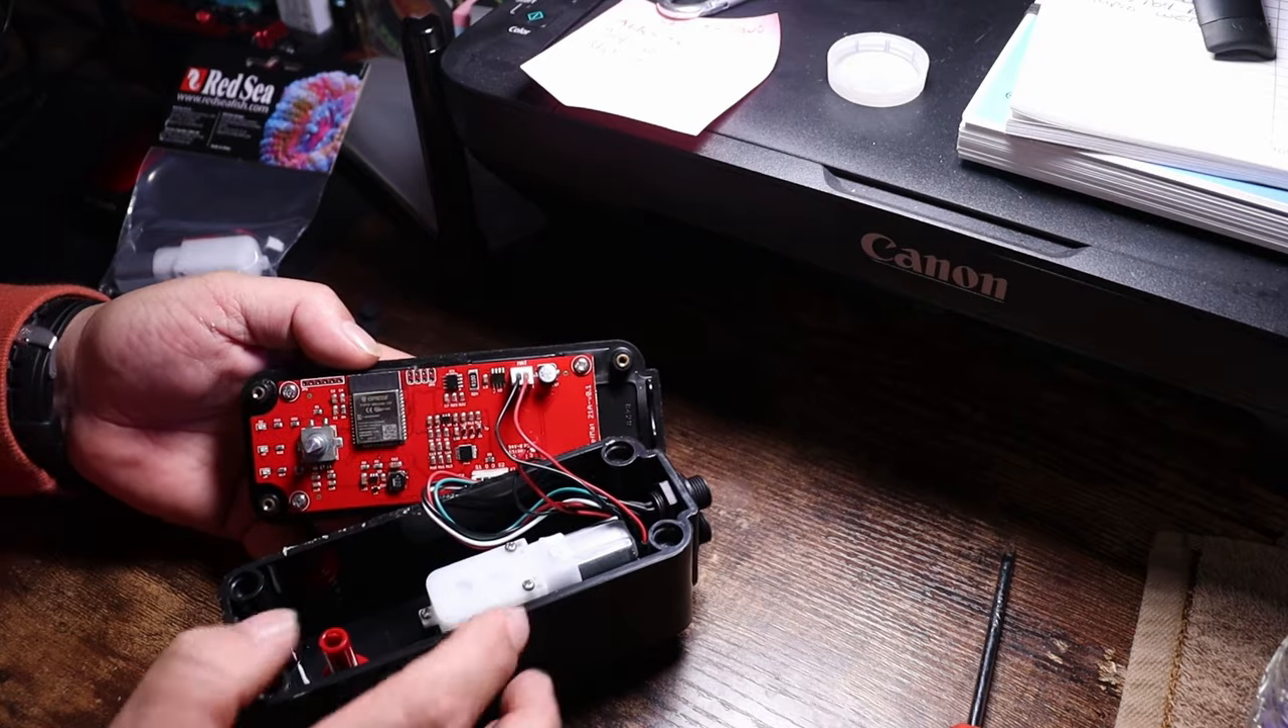All right so we pop the back cover off which exposes the inside of the motor or the inside of the case.